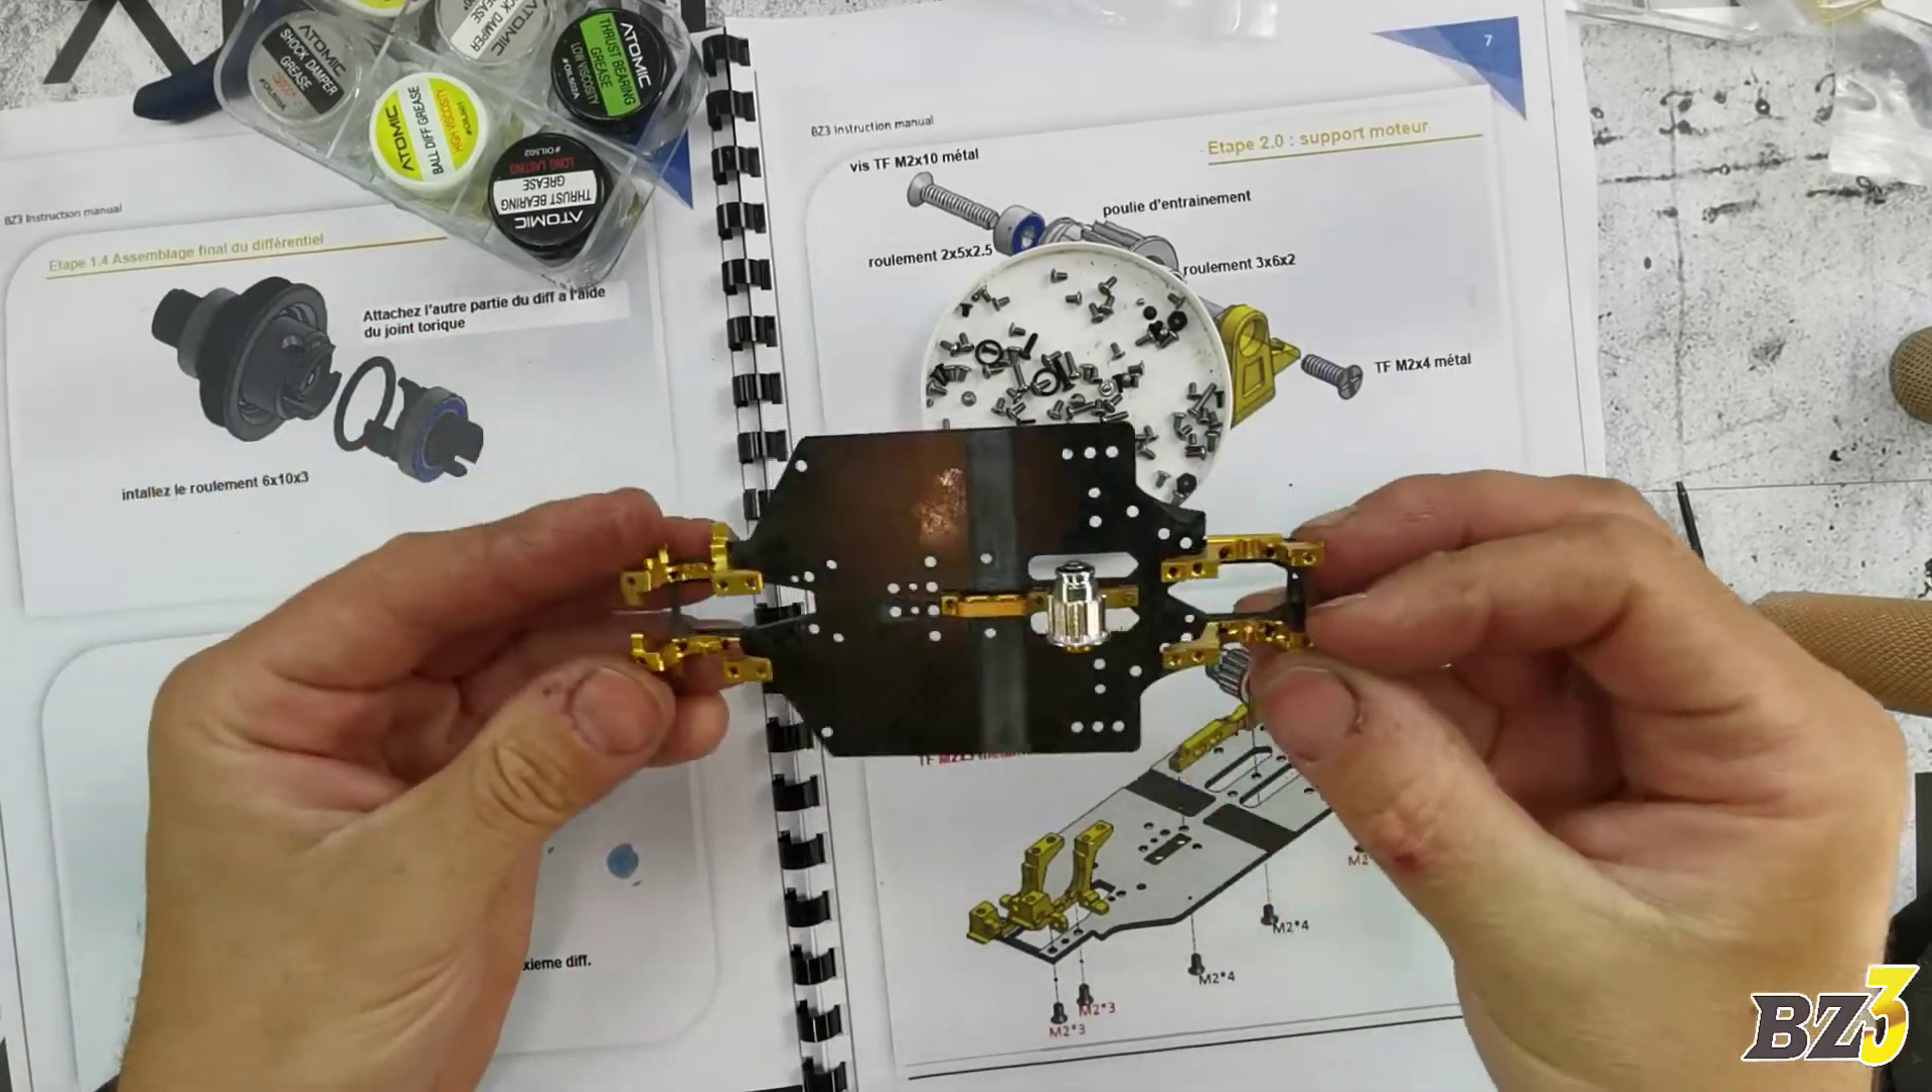Voilà notre partie 3 montée nos cellules avant inférieures et arrière inférieure montée sur notre châssis large.